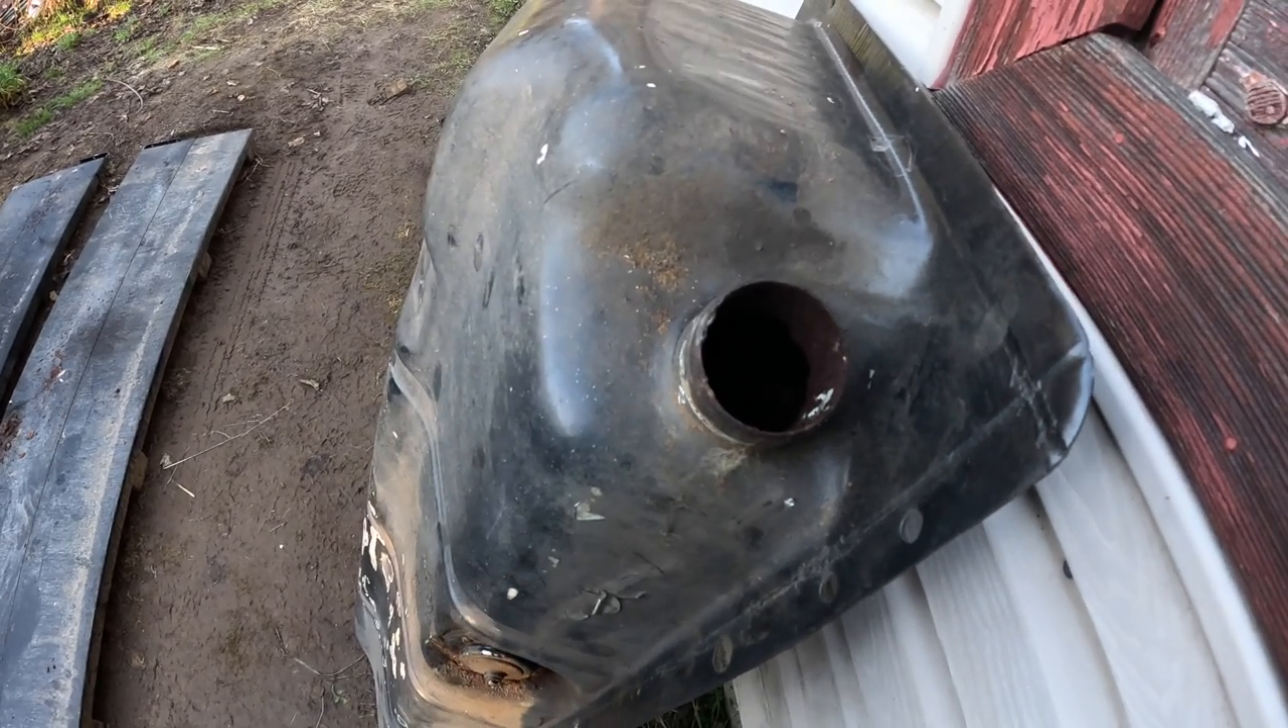All right I have the gas tank out.